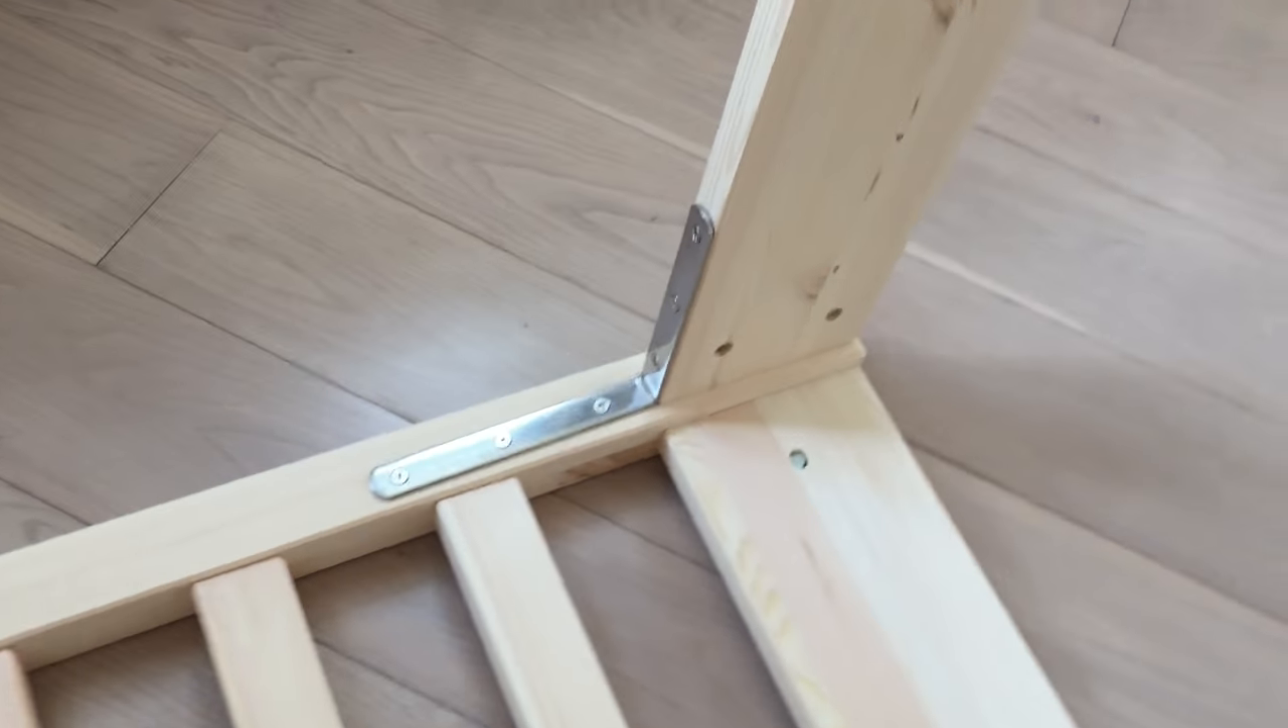So here we are with the brackets installed.